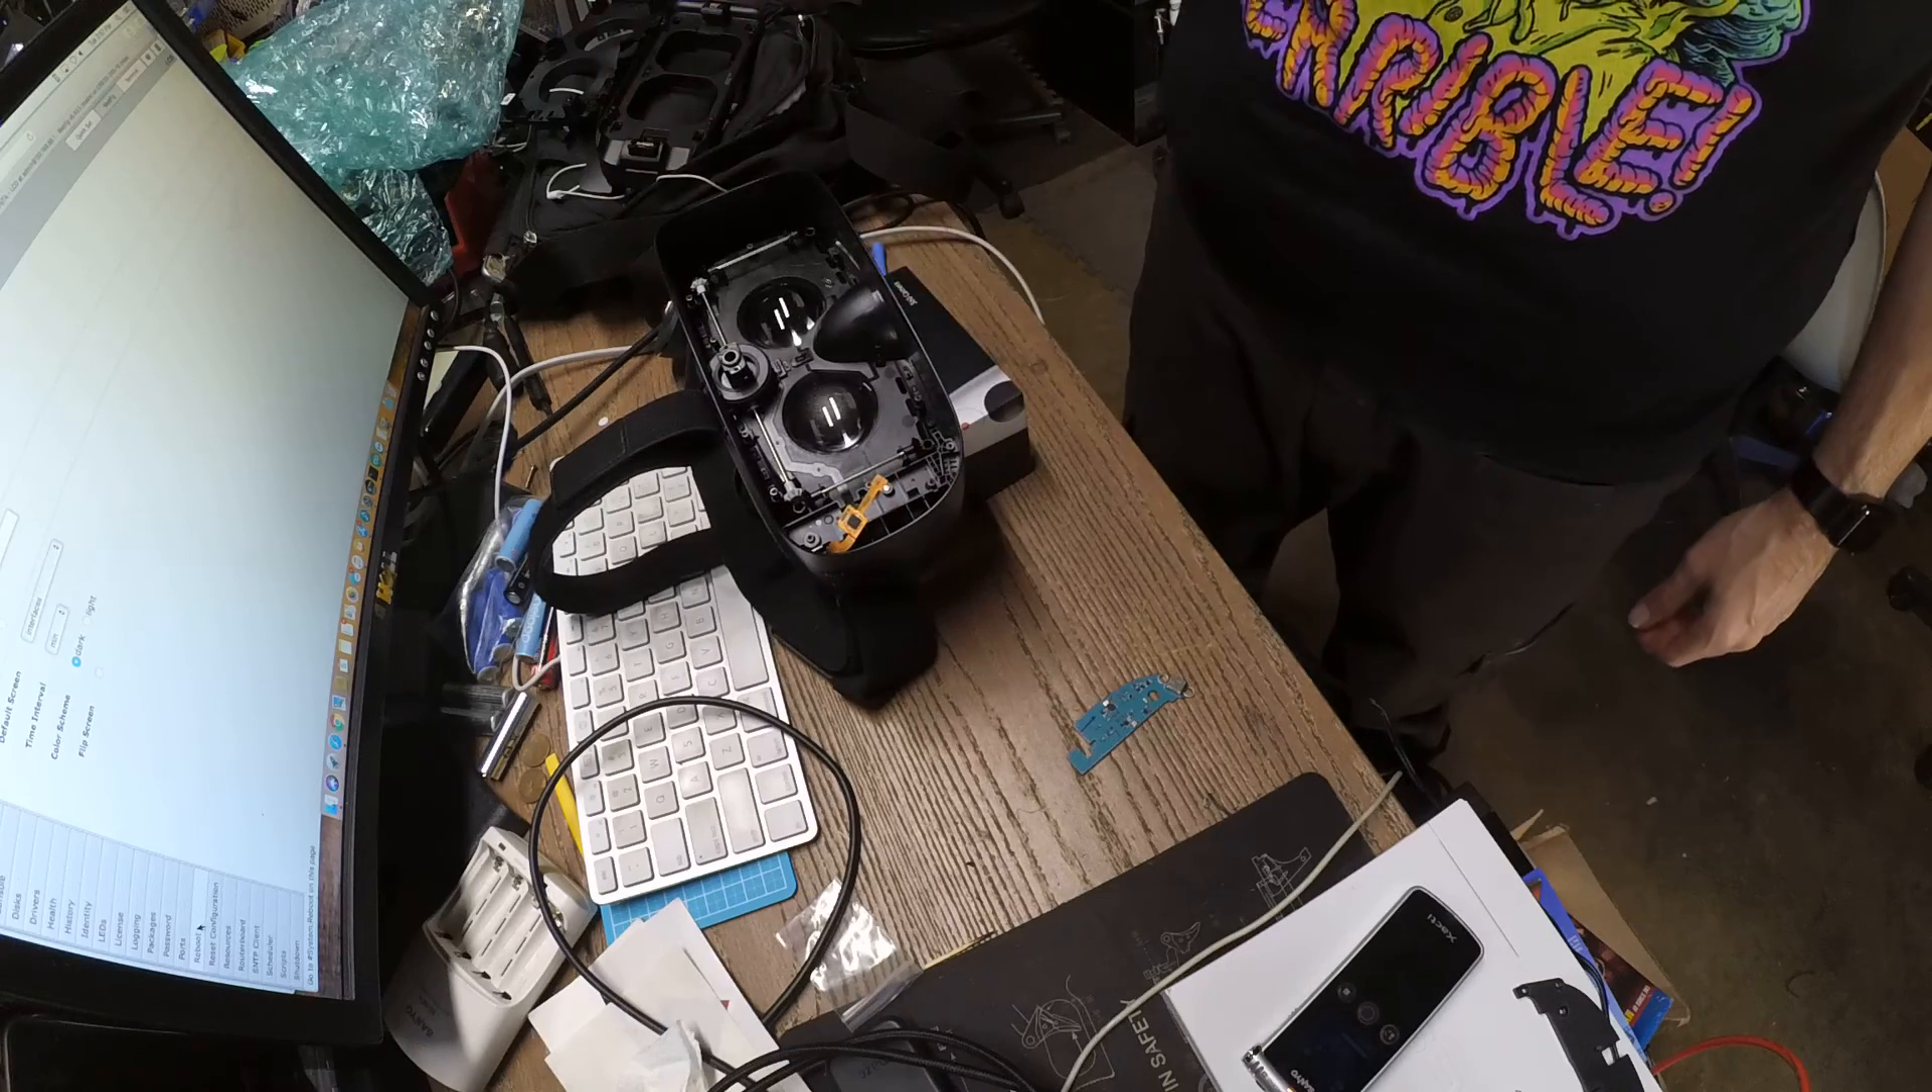That's the Gear VR 2016 and I guess 2017 taken apart.